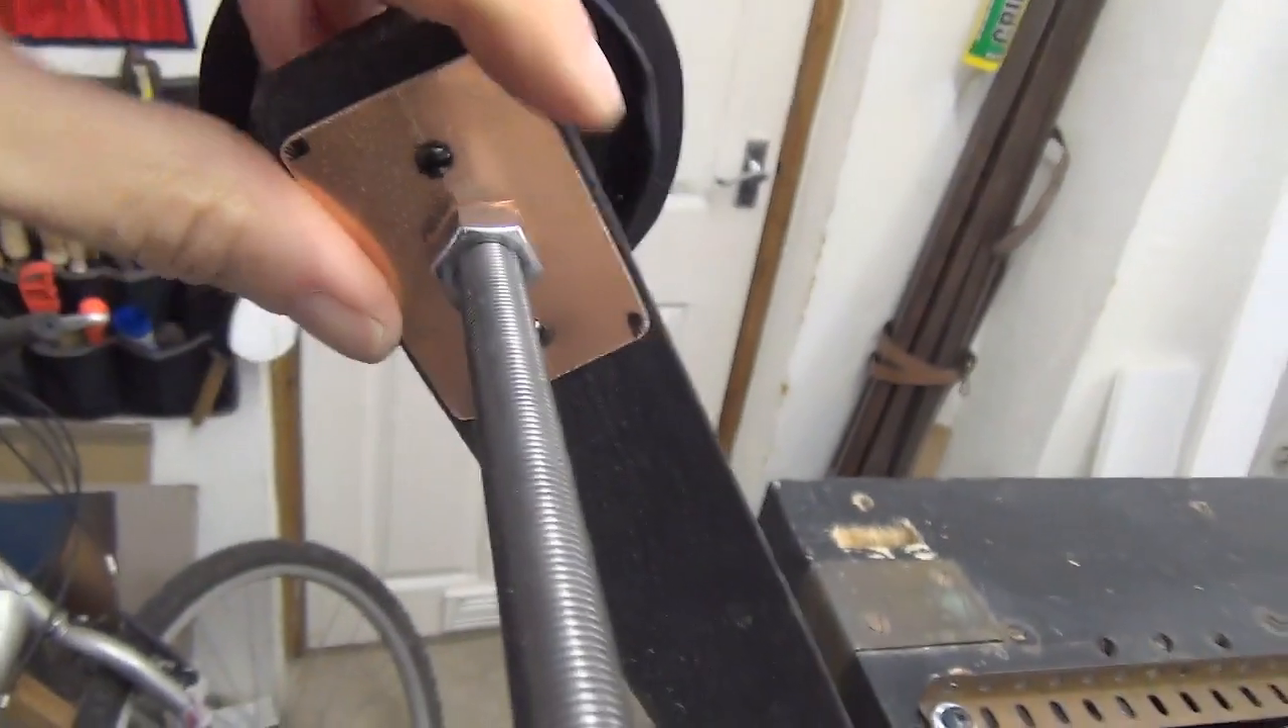I've now fitted a plate, which is actually a bearing plate really, to this take up, because this spindle has to turn in the take up arm.